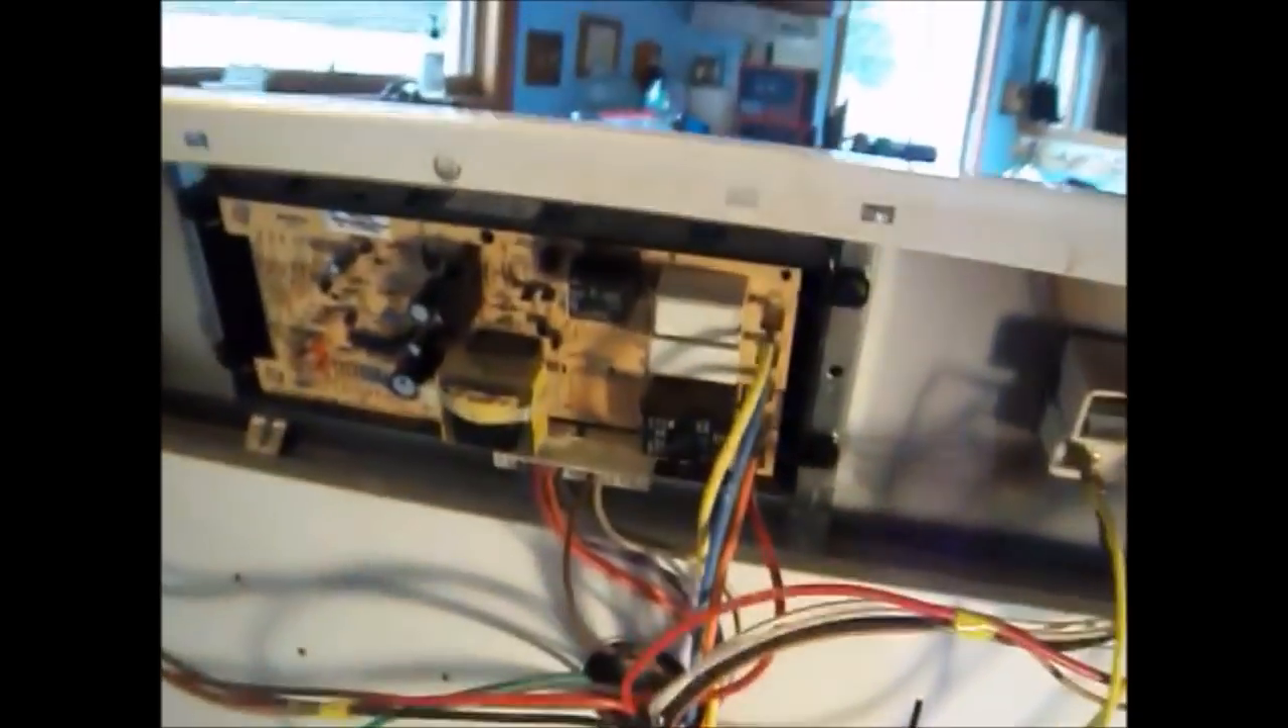Okay so we have removed the back upper panel by removing about six or seven sheet metal screws and that allows access to the board which is right here.